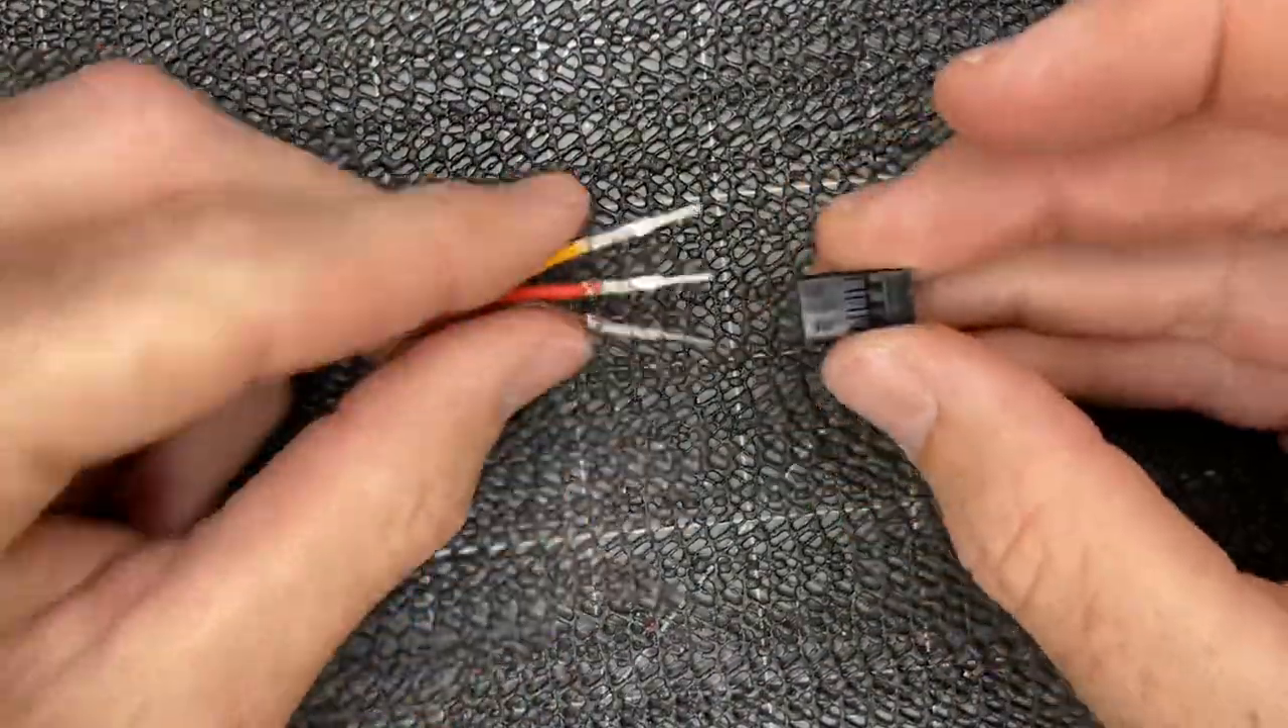We got all three wires crimped. Perfect crimps.